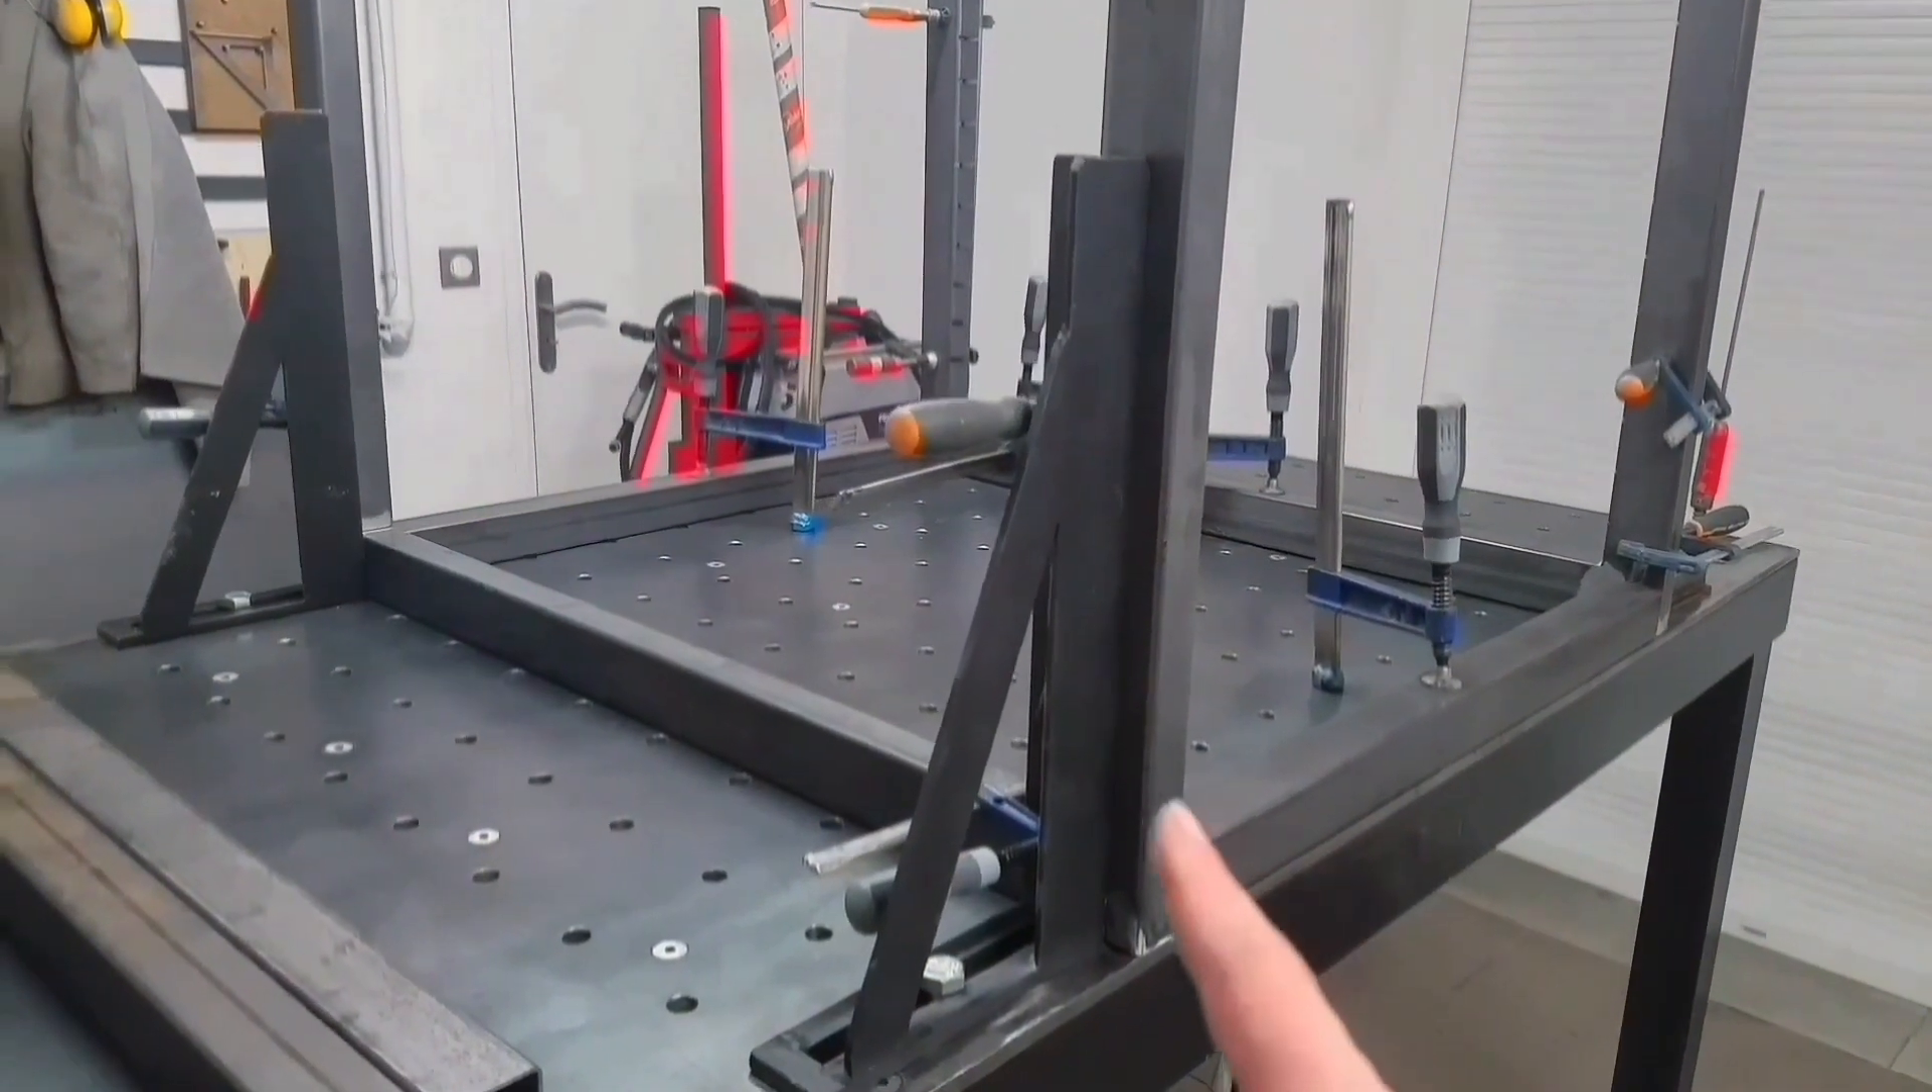J'ai terminé mes cadres et monté le tout sur ma table de soudure.